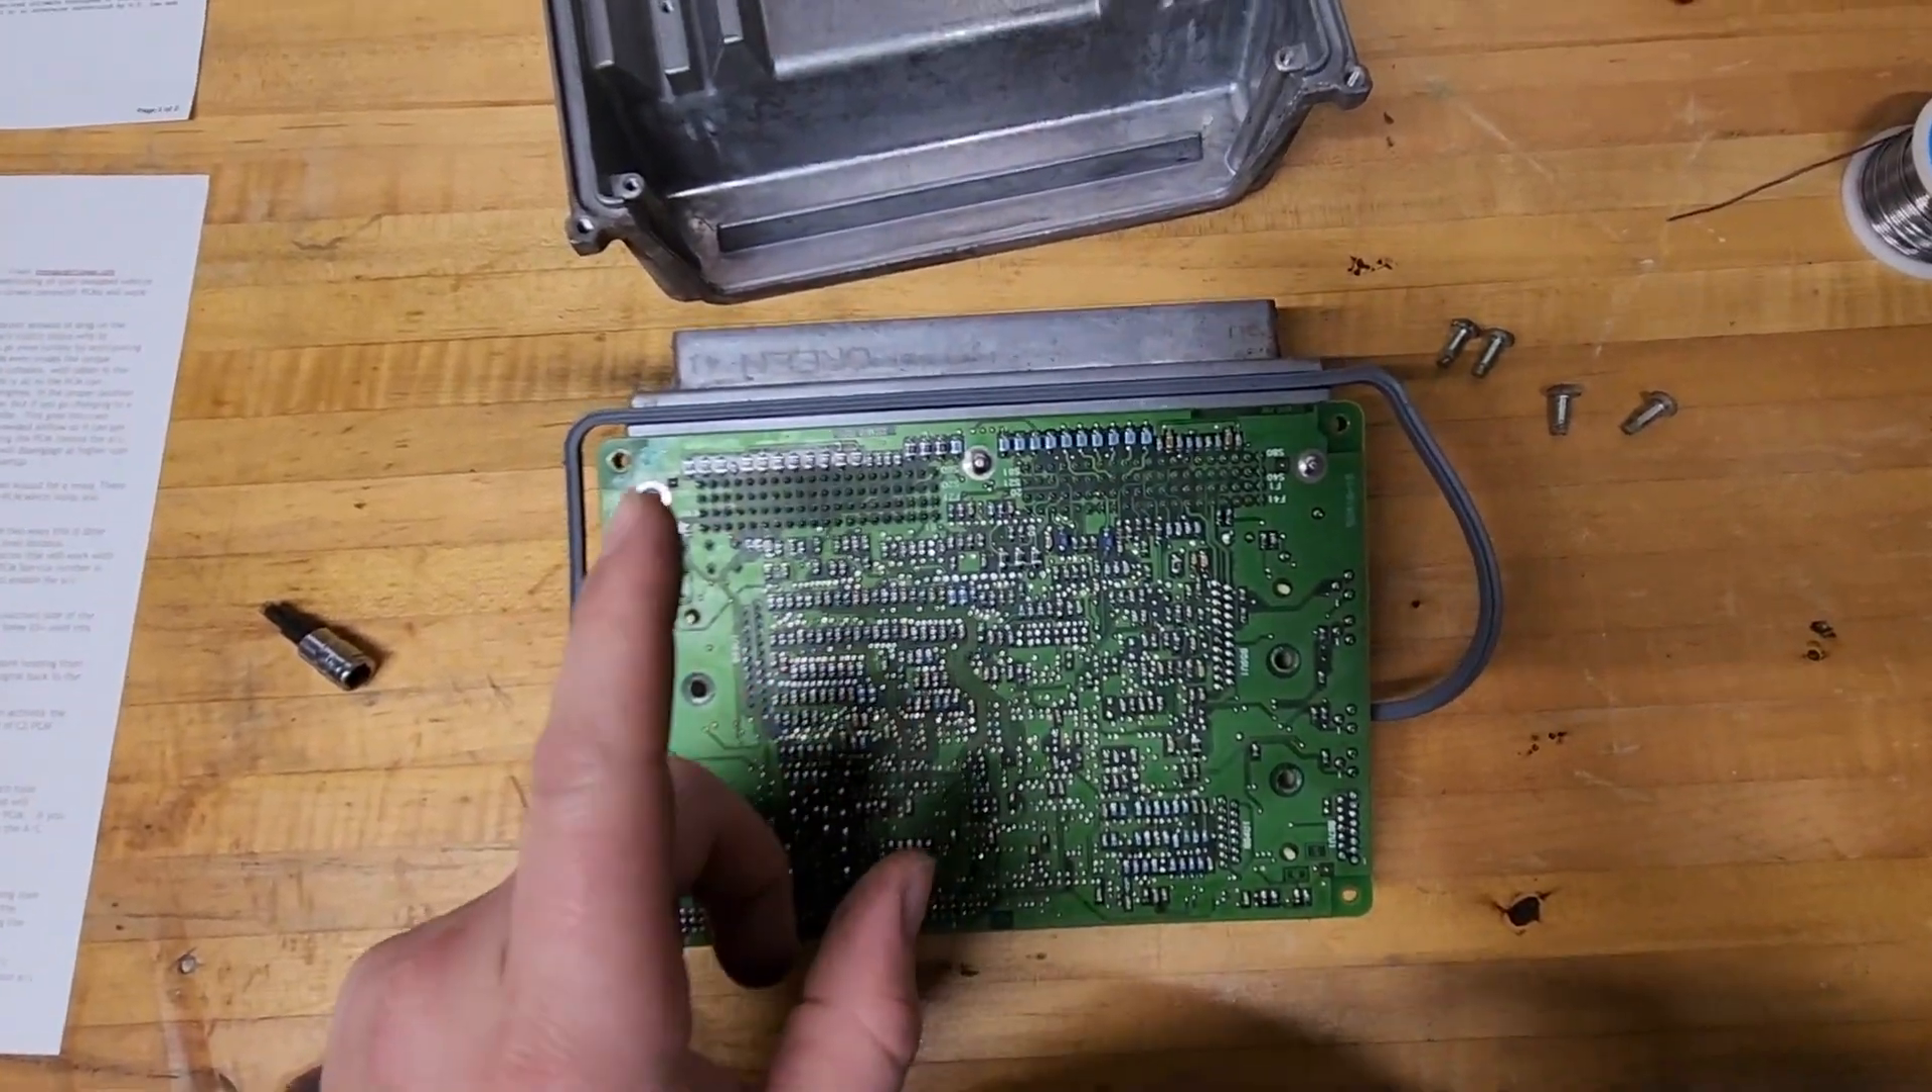And that is the circuit board out.